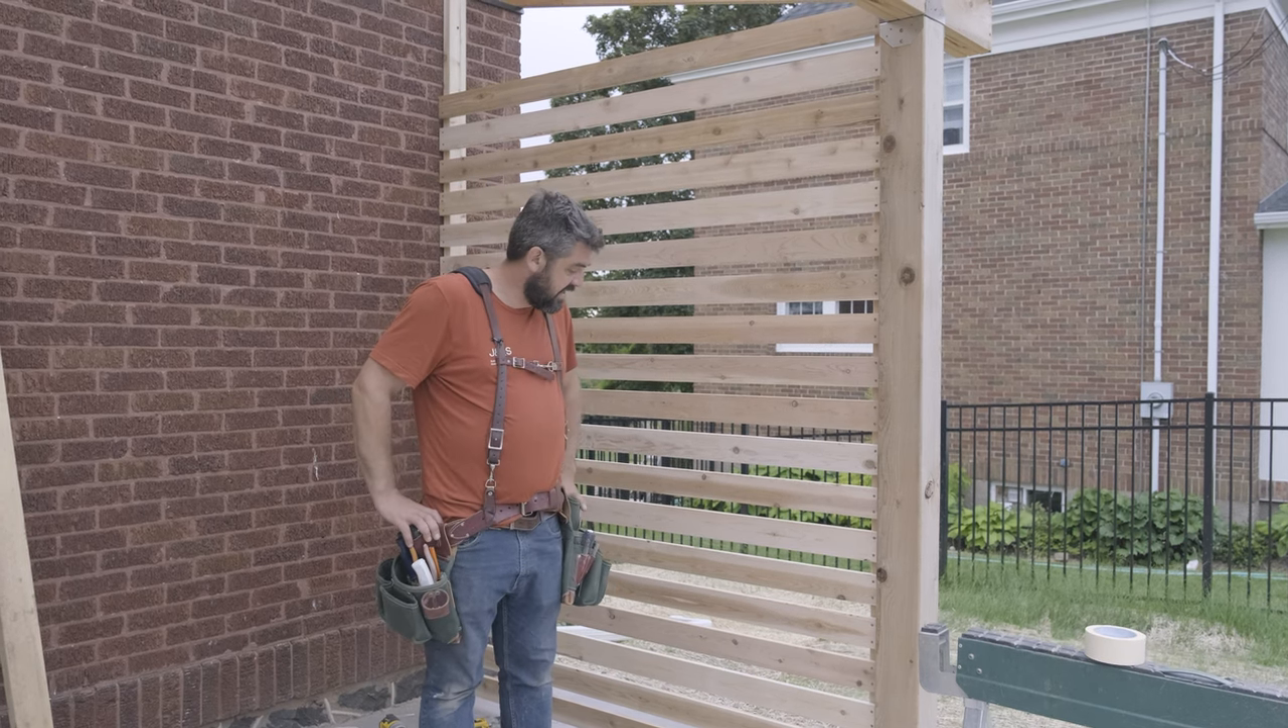We finished installing all of our slats.